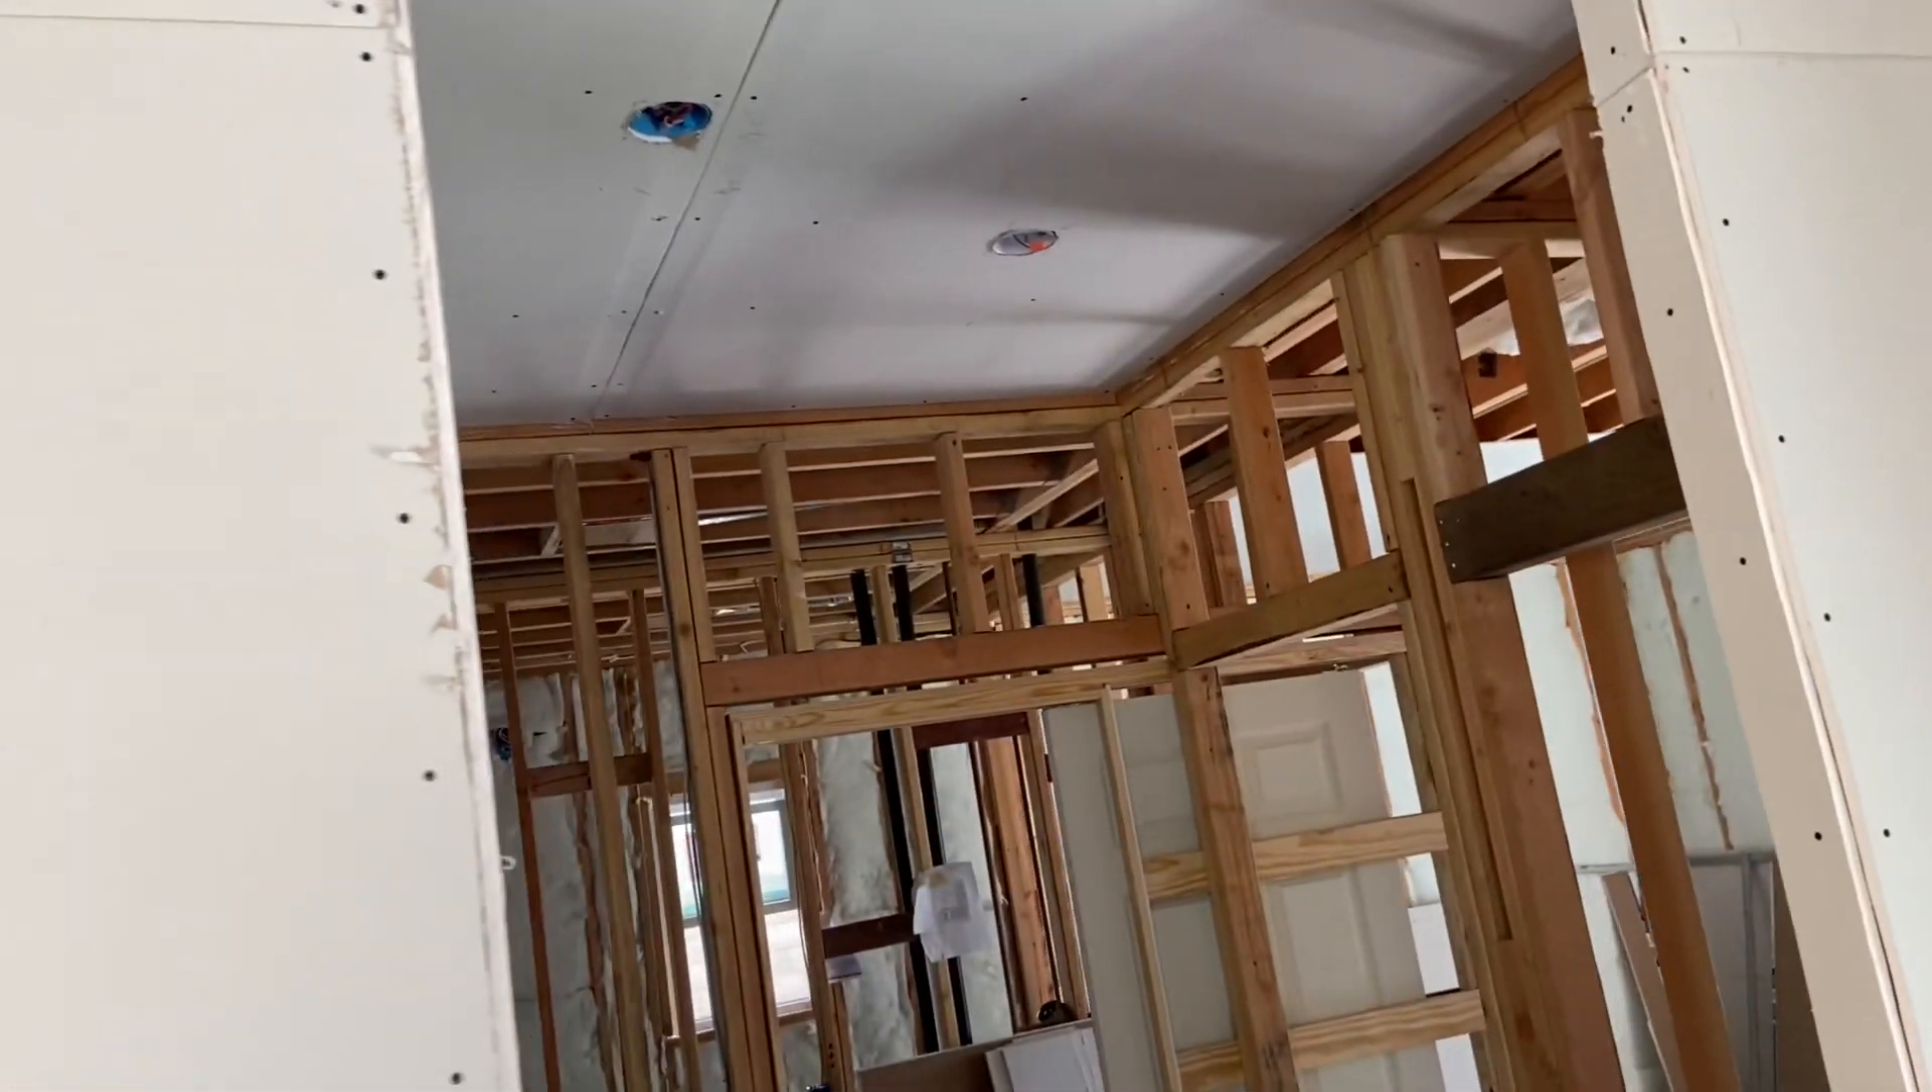So we got the ceiling up here done.